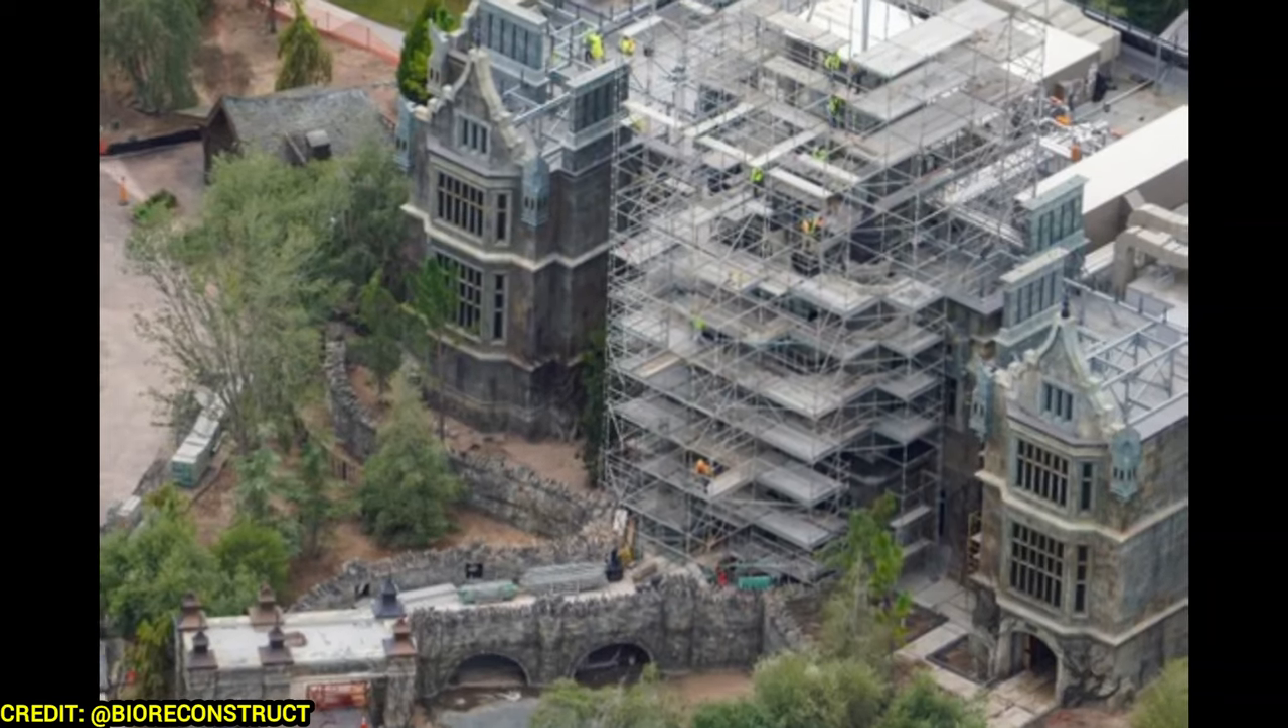All the scaffolding has been removed except for that centerpiece with the main topper that is still not been installed.